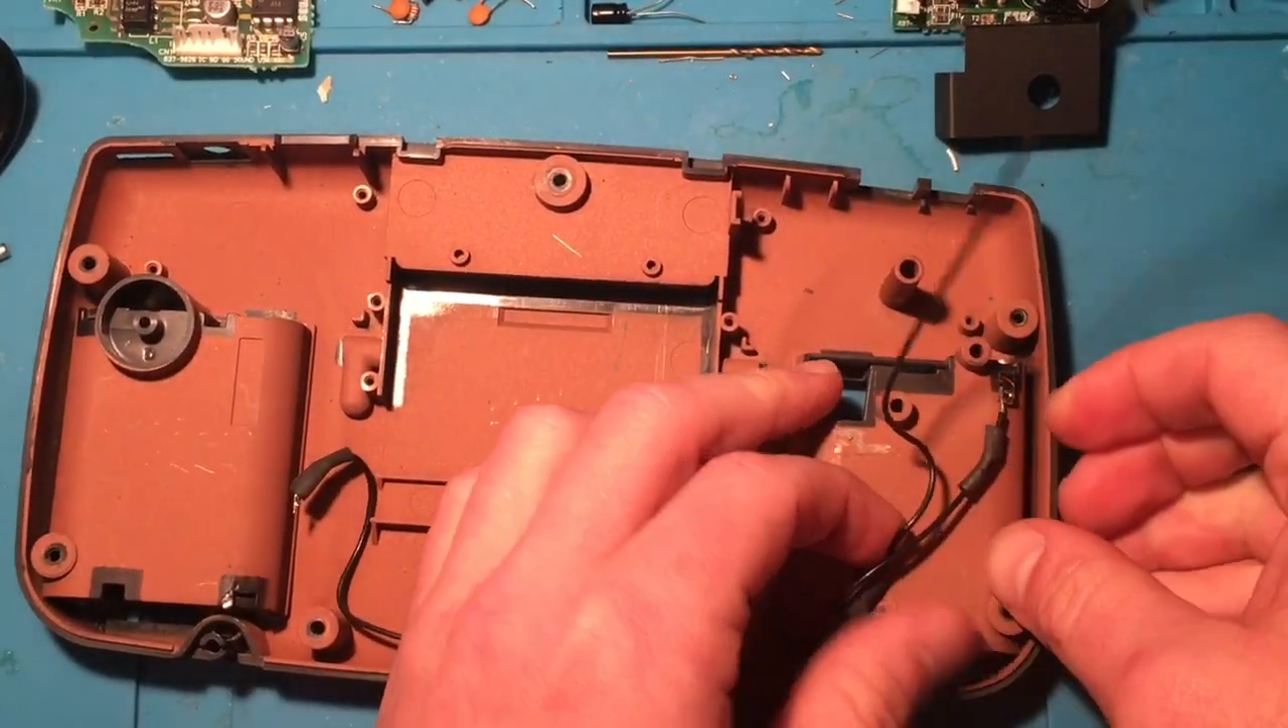So all the boards are out last bit is getting these other wires out.